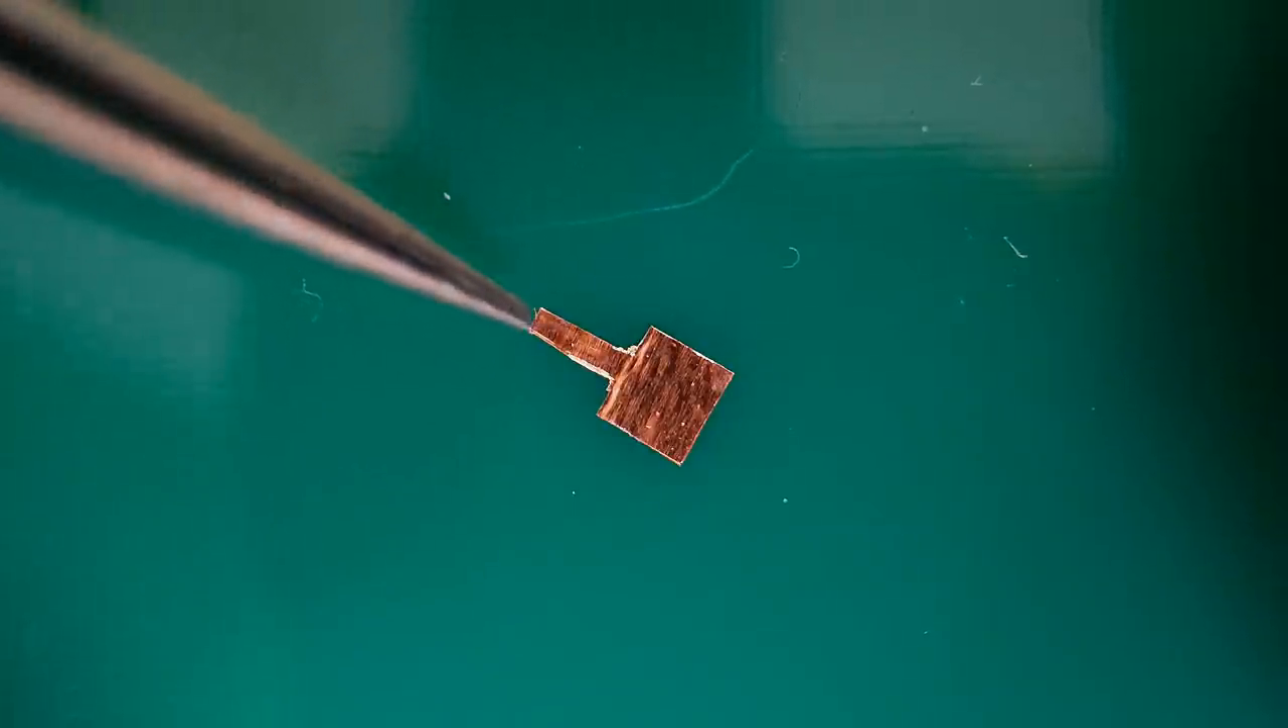Right, so what I've done, I've quickly removed the cut out copper foil.